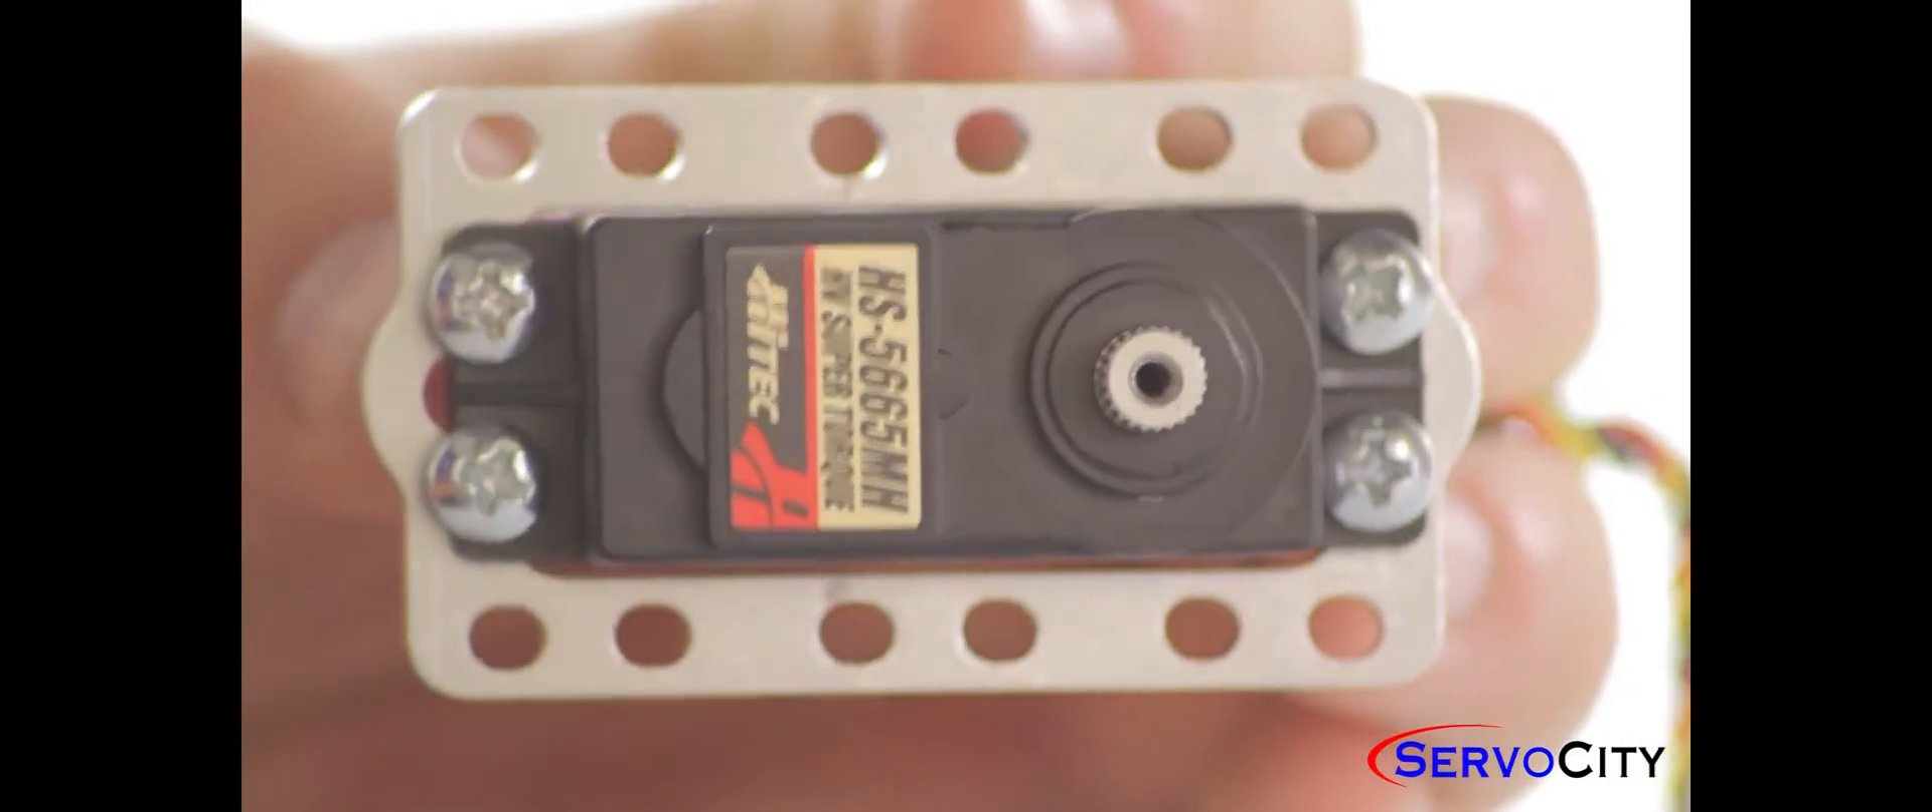Once your servo is fastened to the plate it will look something similar to this.